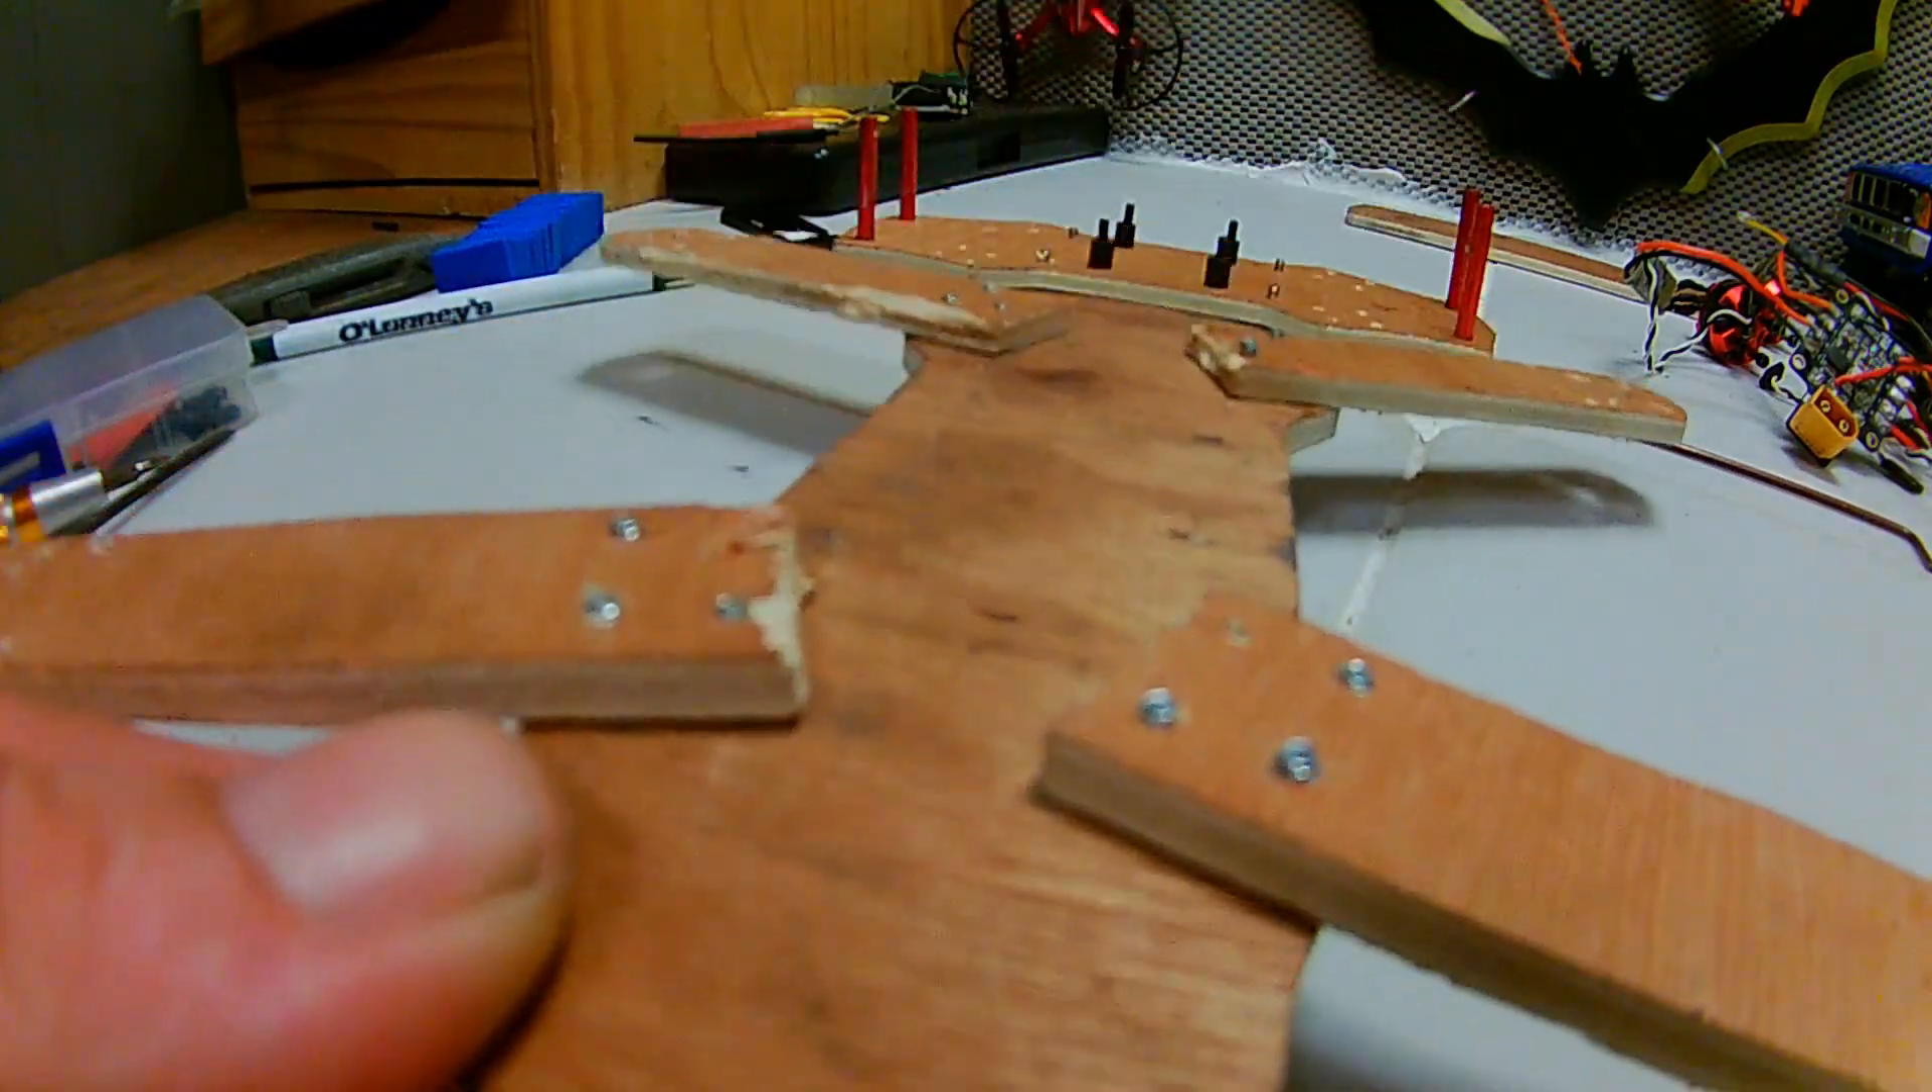I've gone ahead and screwed the legs with the arms in place, with as many screws as I can find.